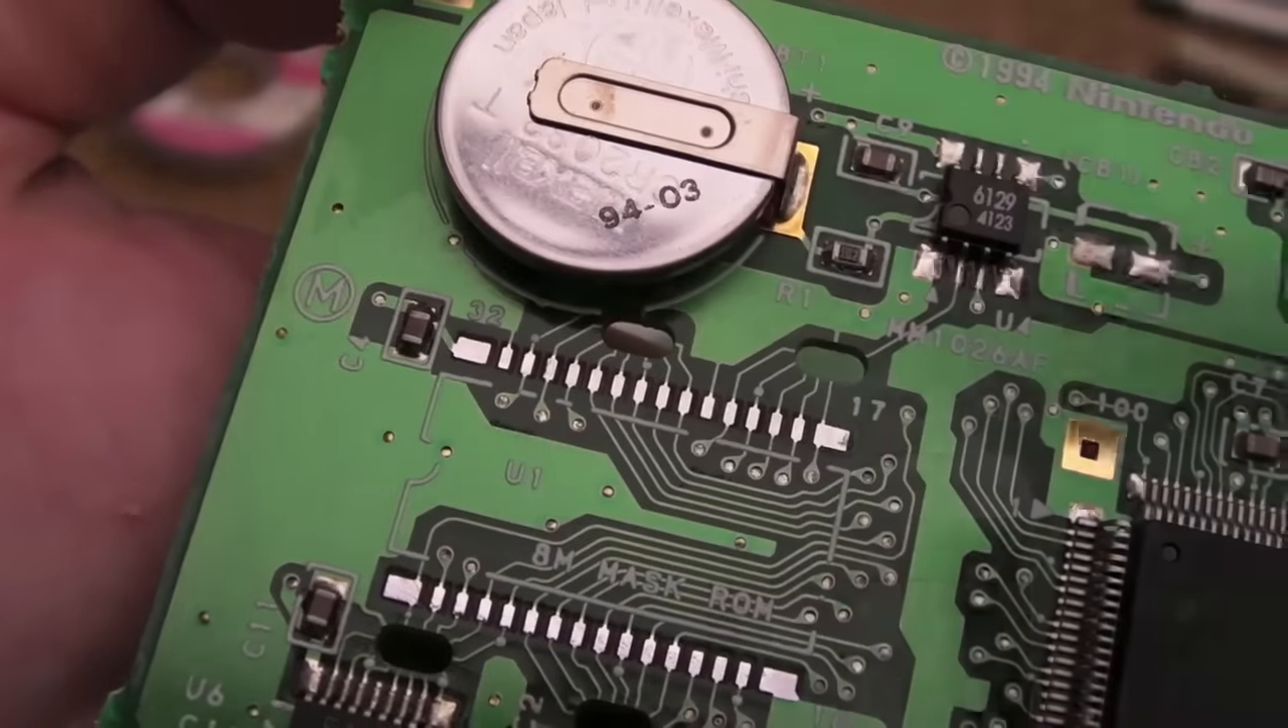So there you go, you can see I've got the chip off.